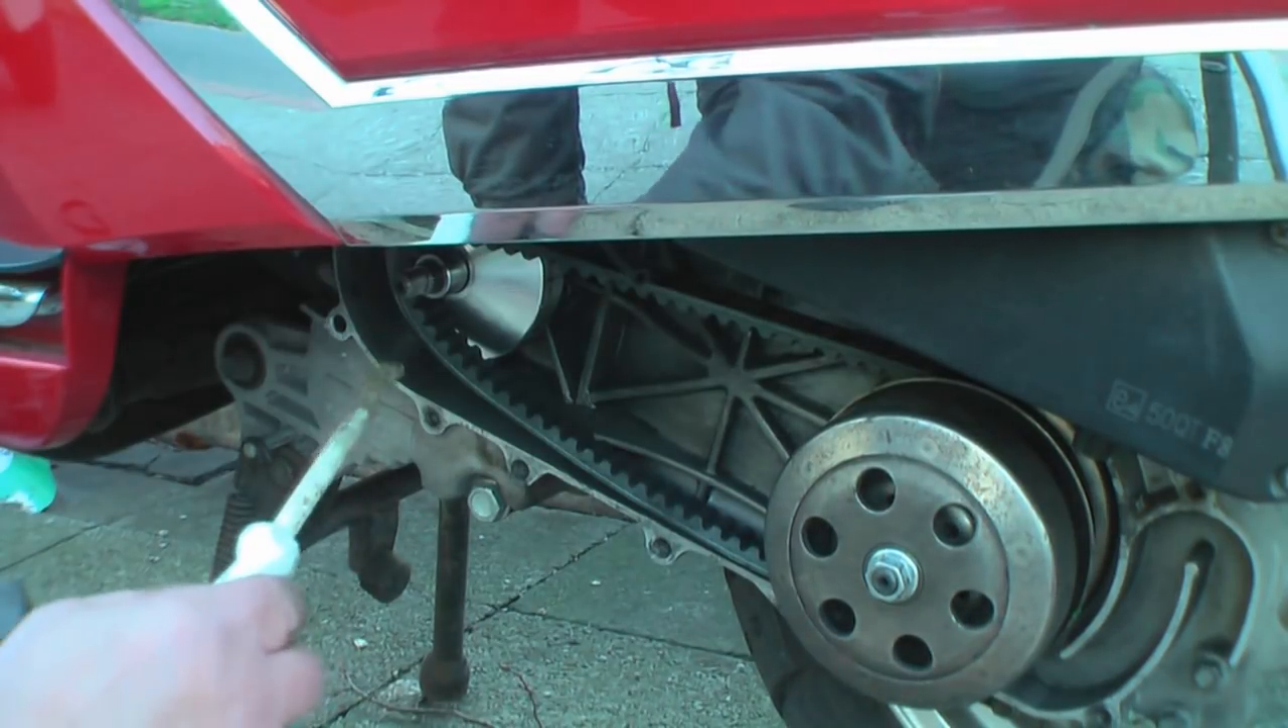Tja, der neue Riemen ist jetzt drauf, wie ihr seht.